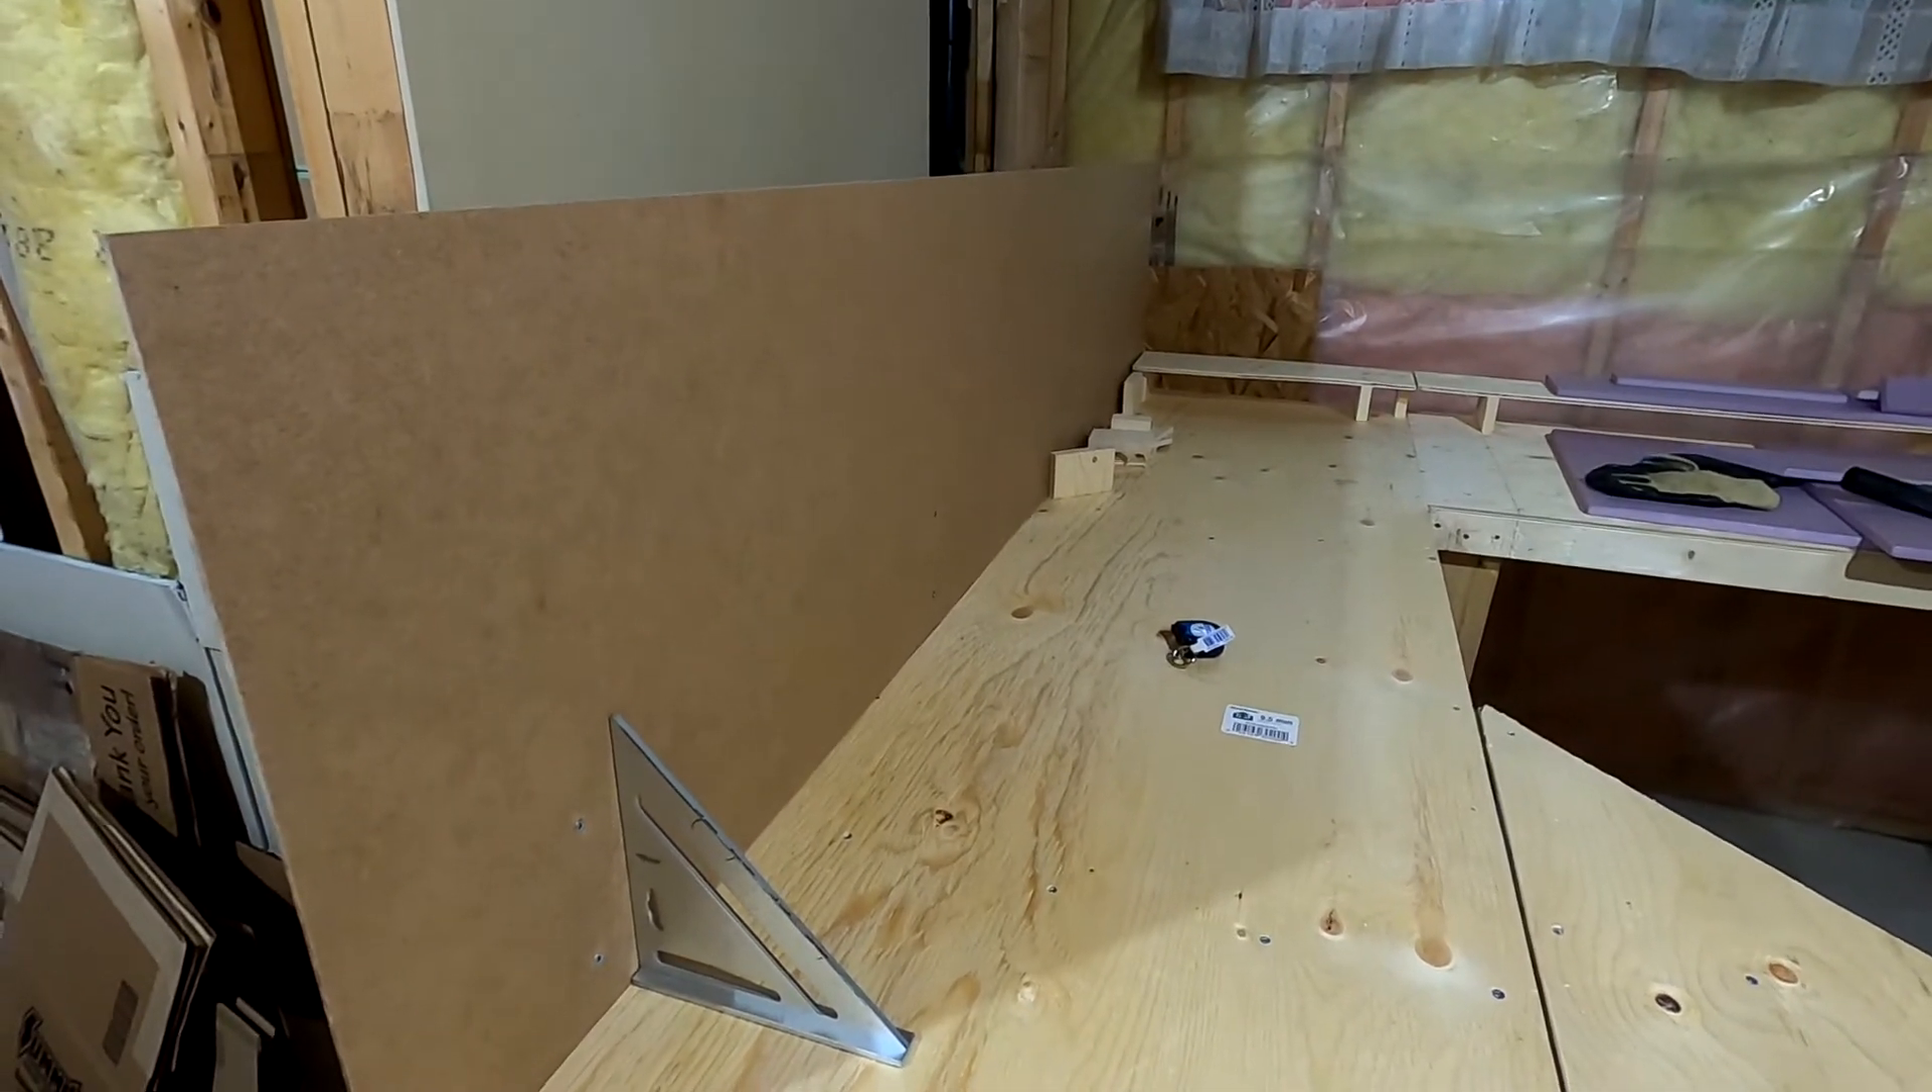So I got the backing for this backdrop in place and honestly, it took a heck of a lot longer than I expected.